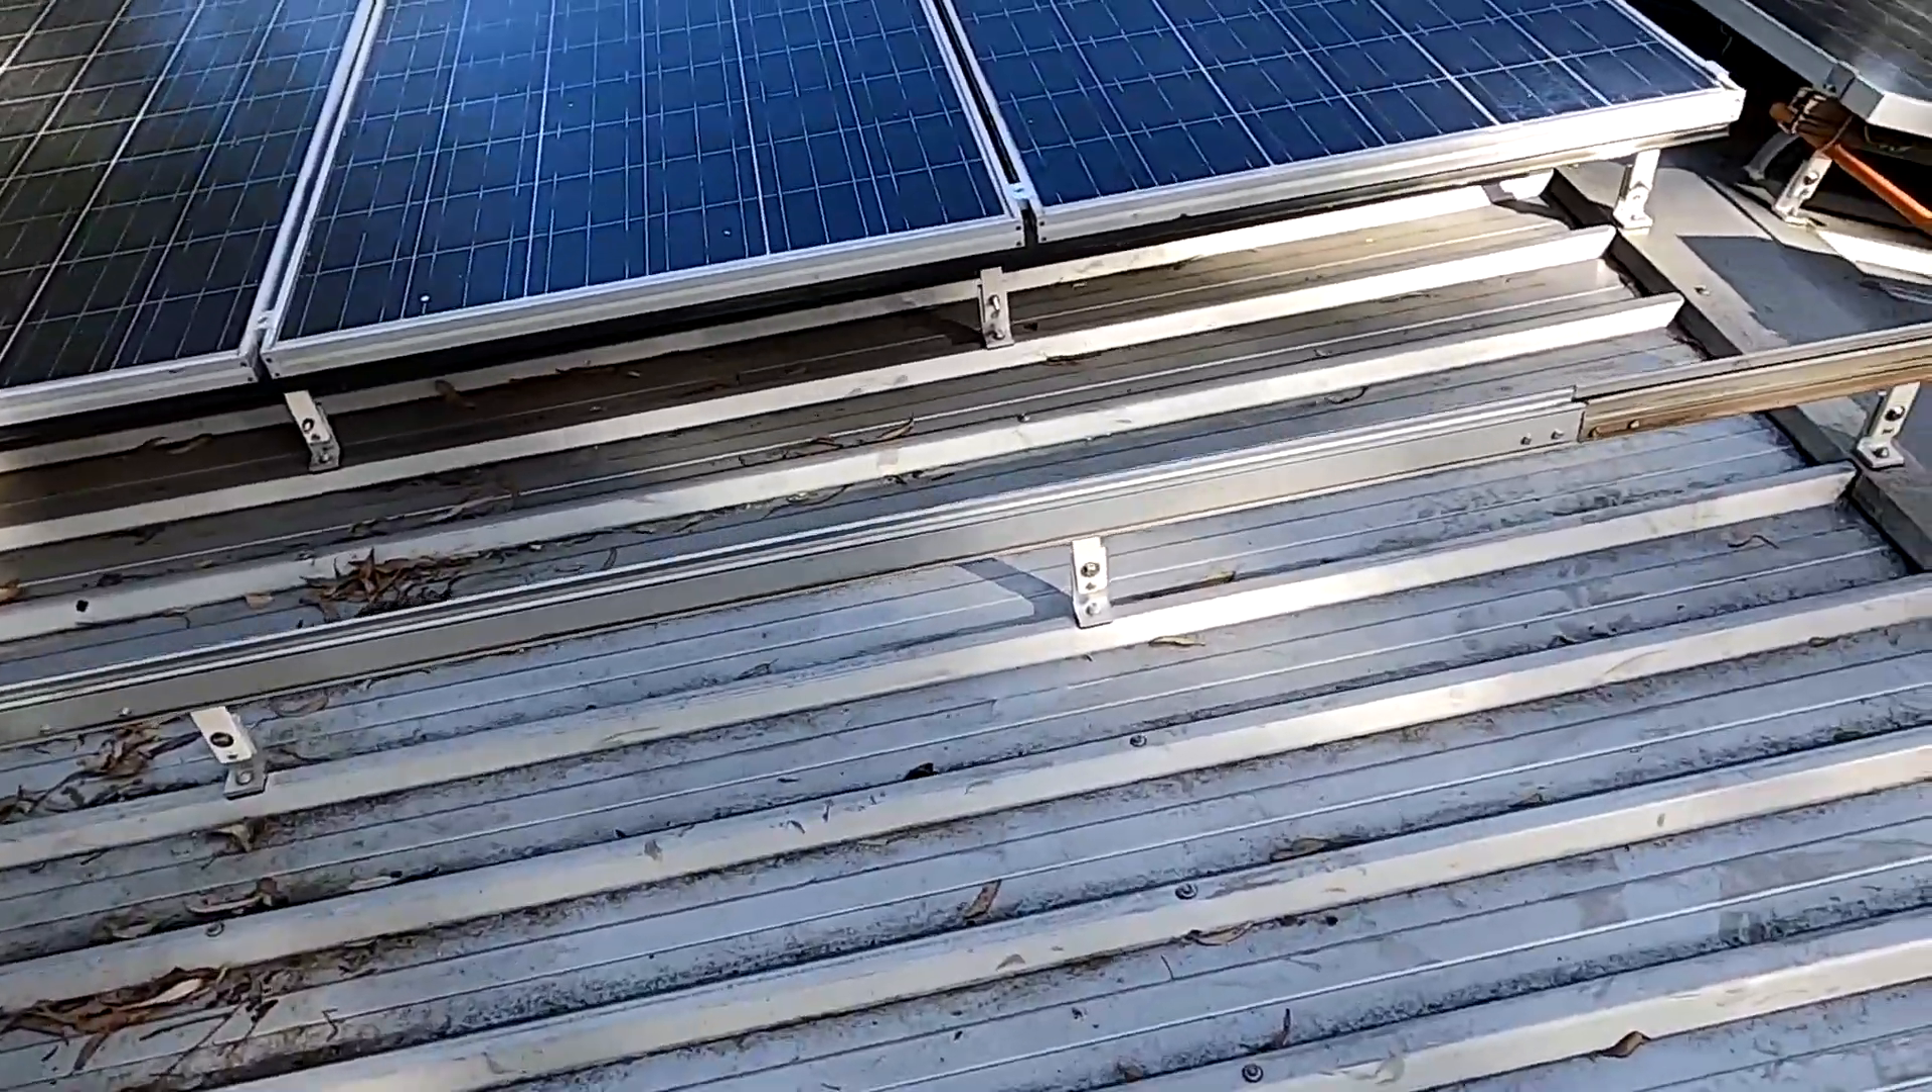One hour later we've got now enough space to mount the last string of solar panels here on this side of the east roof.